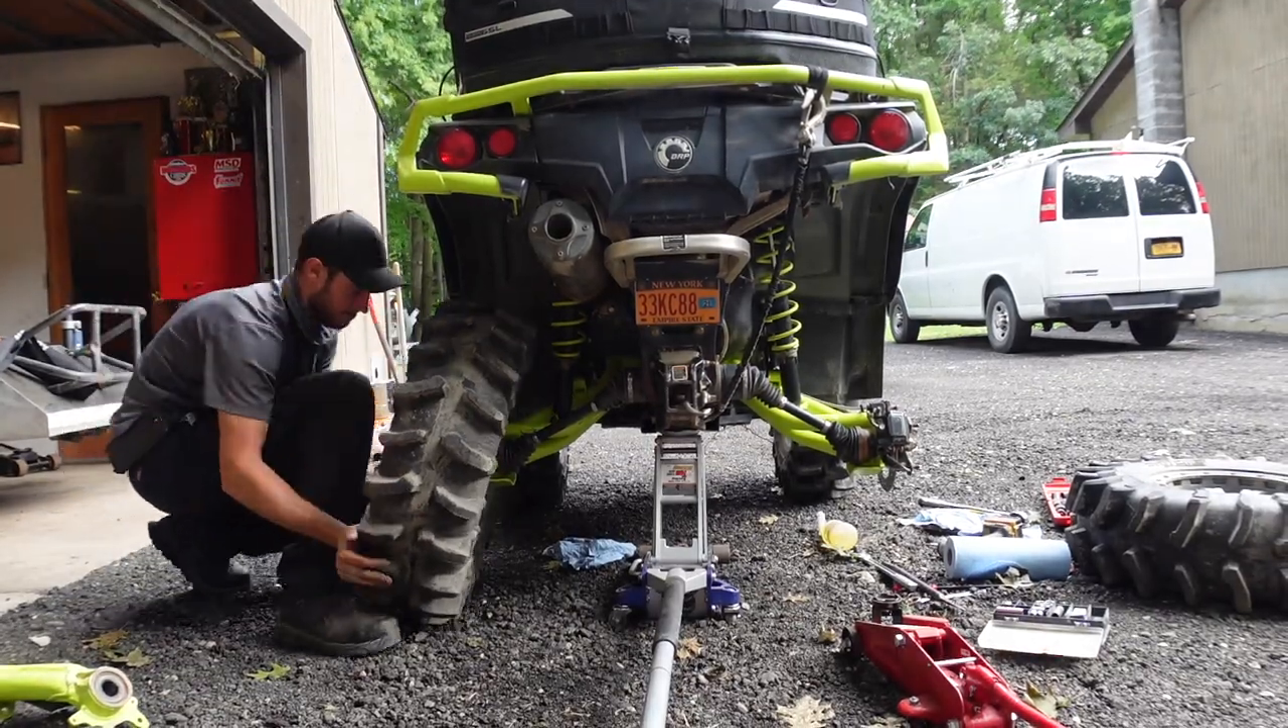And then, yeah, we just got to get the wheels back on.